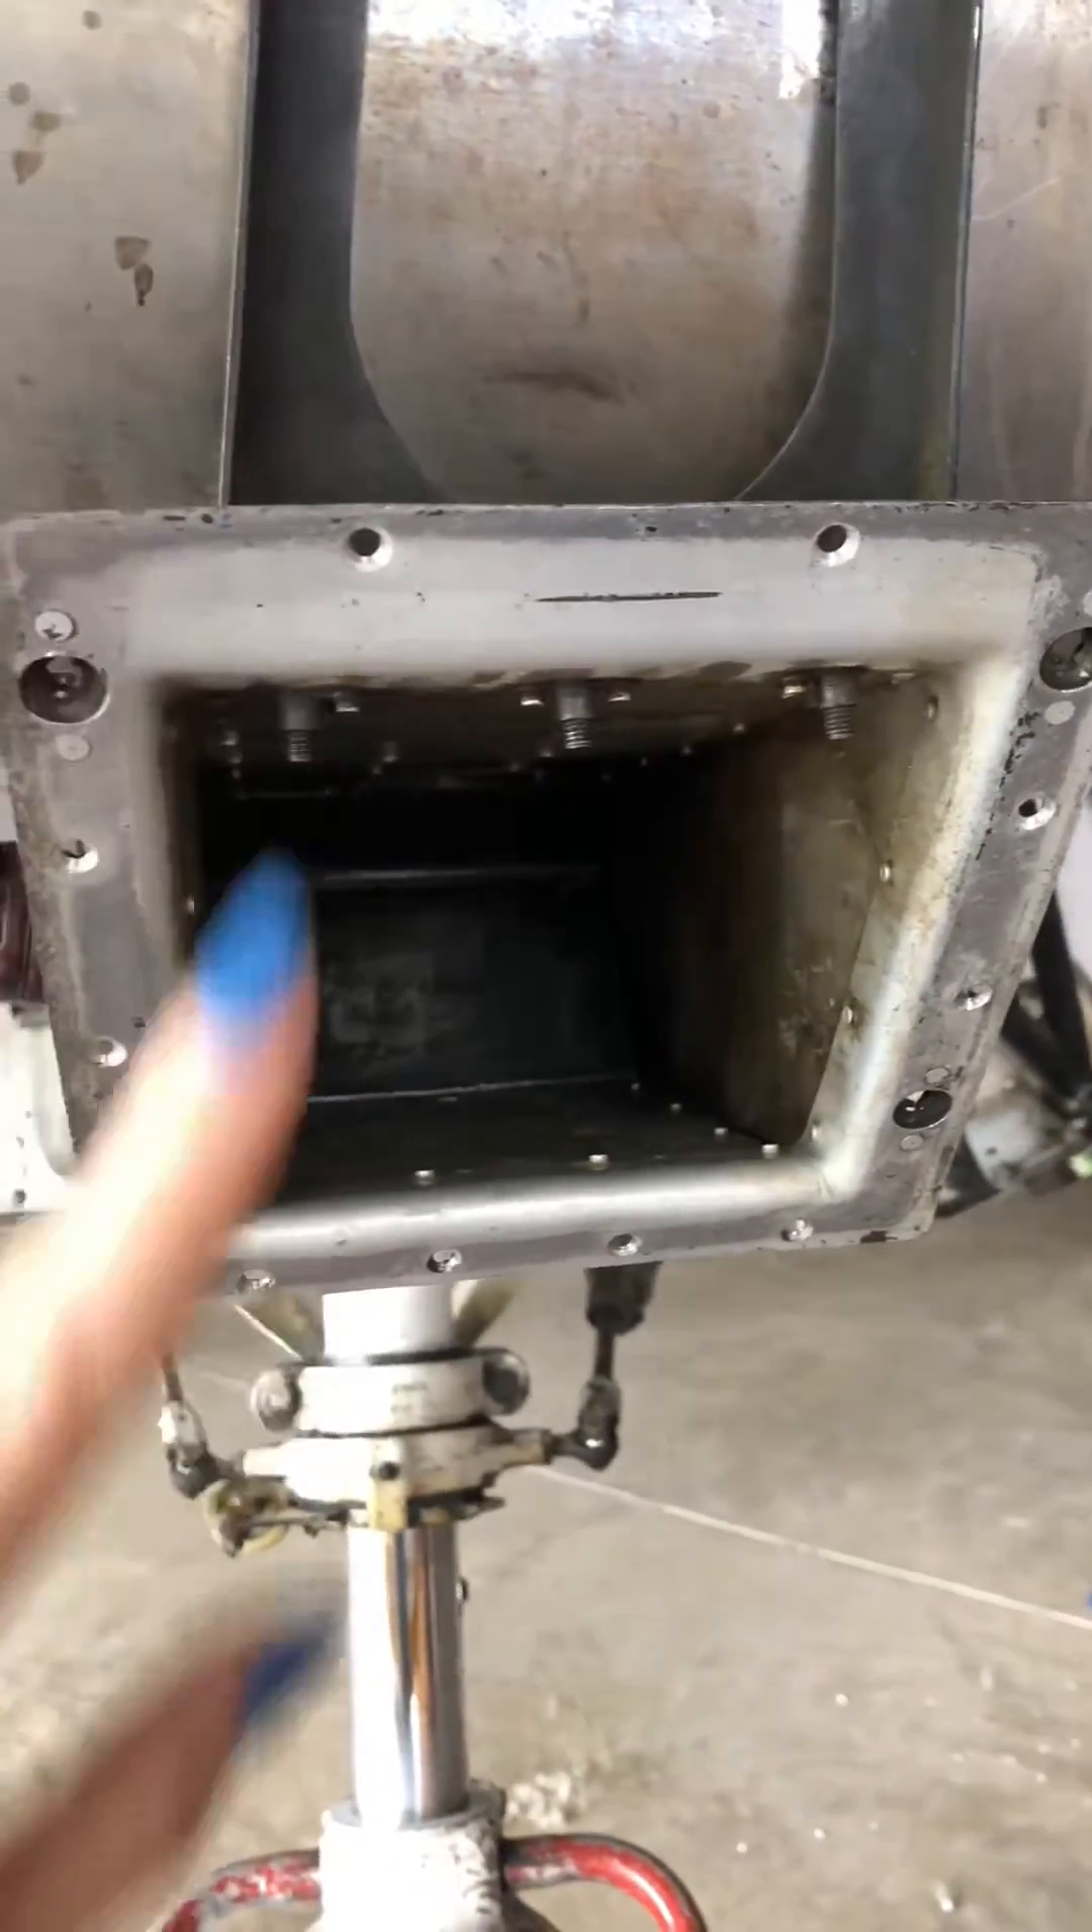I have the front filter element that would normally hook on right here. I have that removed so we can look inside.